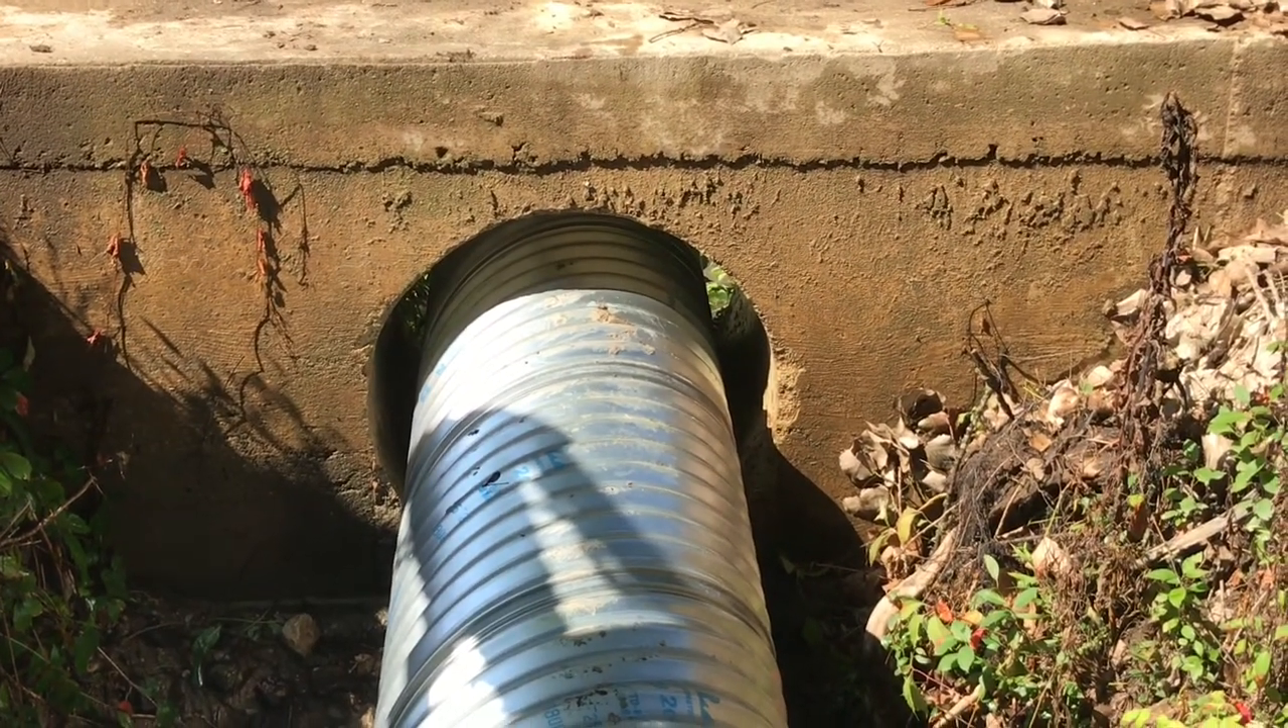So we've got this culvert down here in the hole this but if you look right here this culvert easily fits inside this hole.